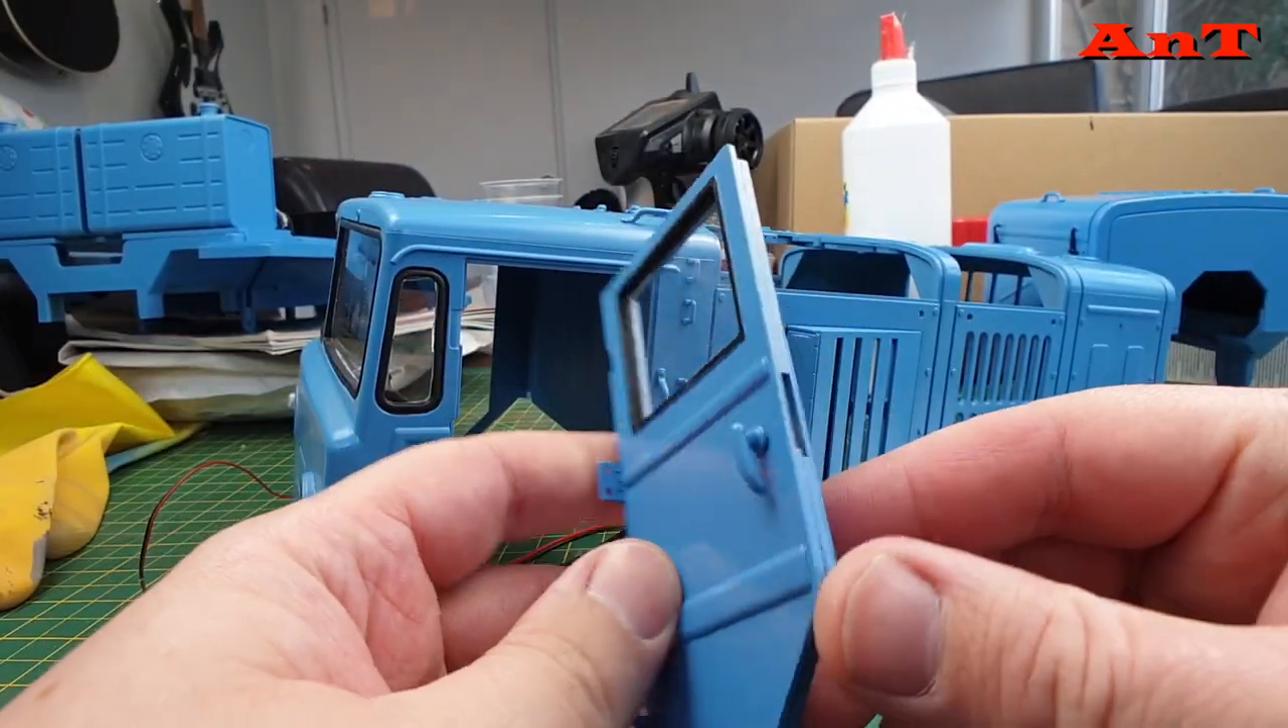These doors I haven't bolted on the hinges yet um but I really like how they look.